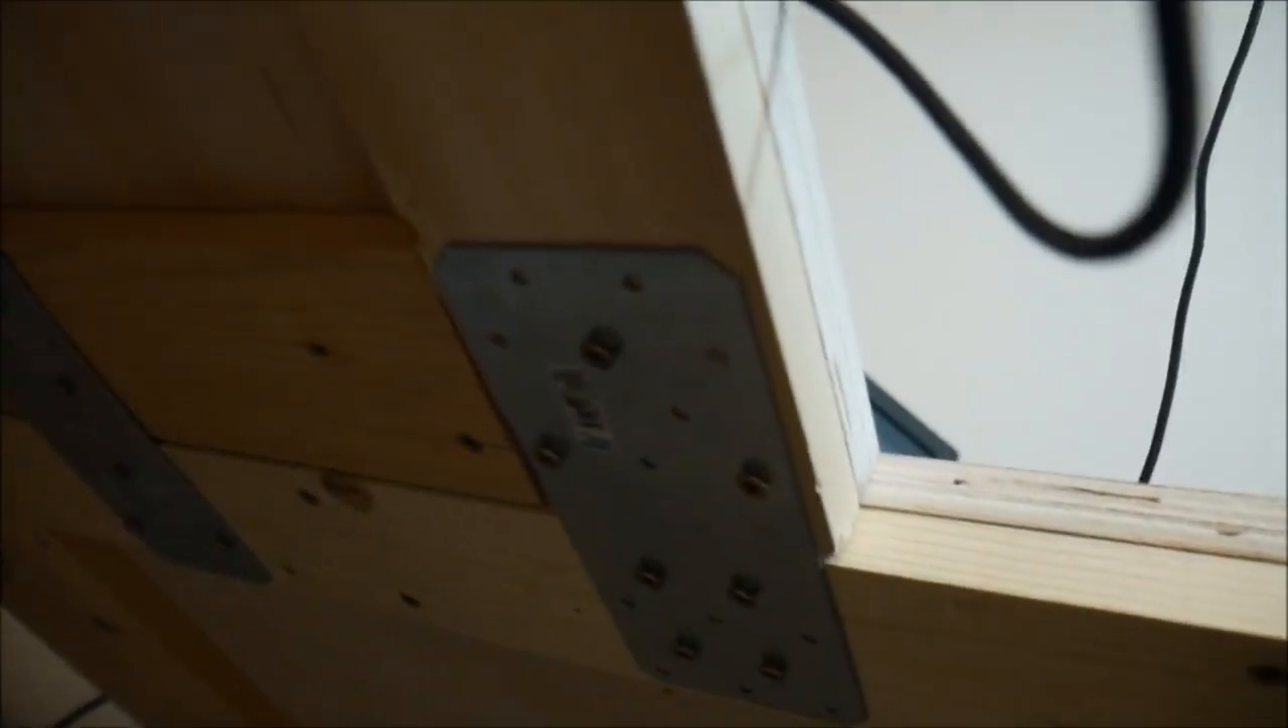Now, I did have to laminate these two pieces together with some metal brackets. So that there wouldn't be a buckle where those two pieces met.